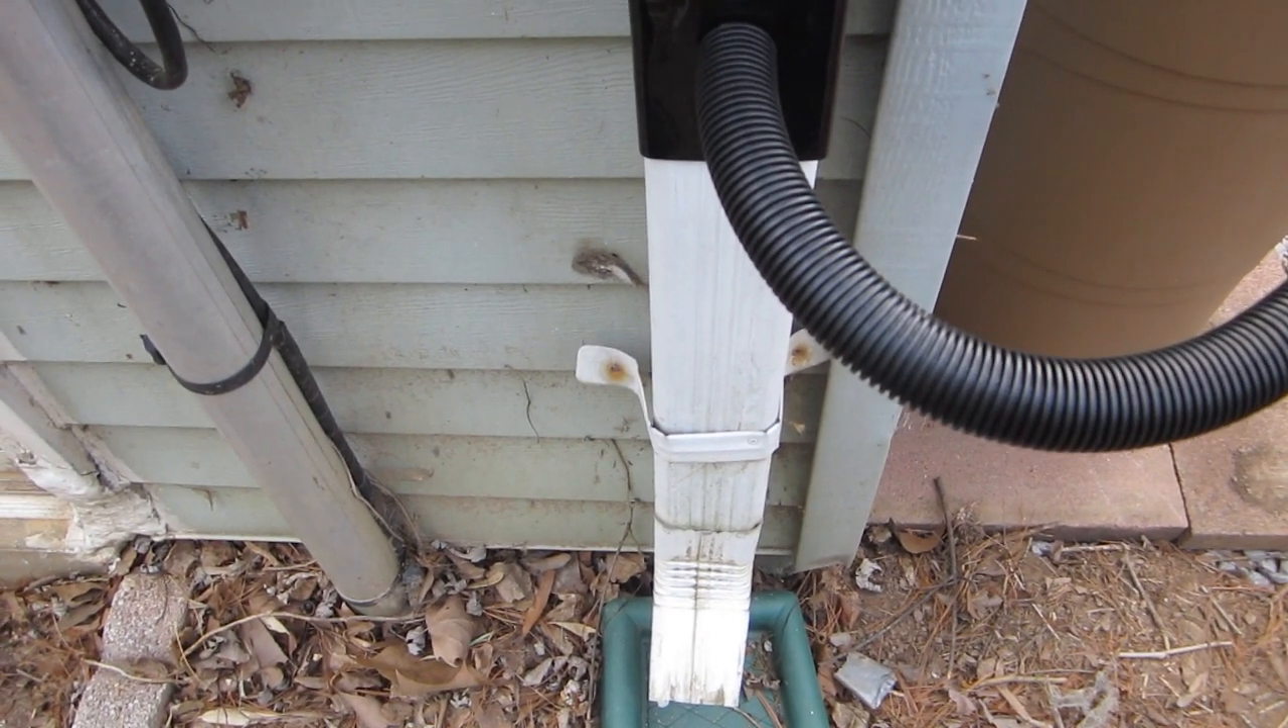But for now, I'm going to leave that bracket undone until I test the rain barrel.